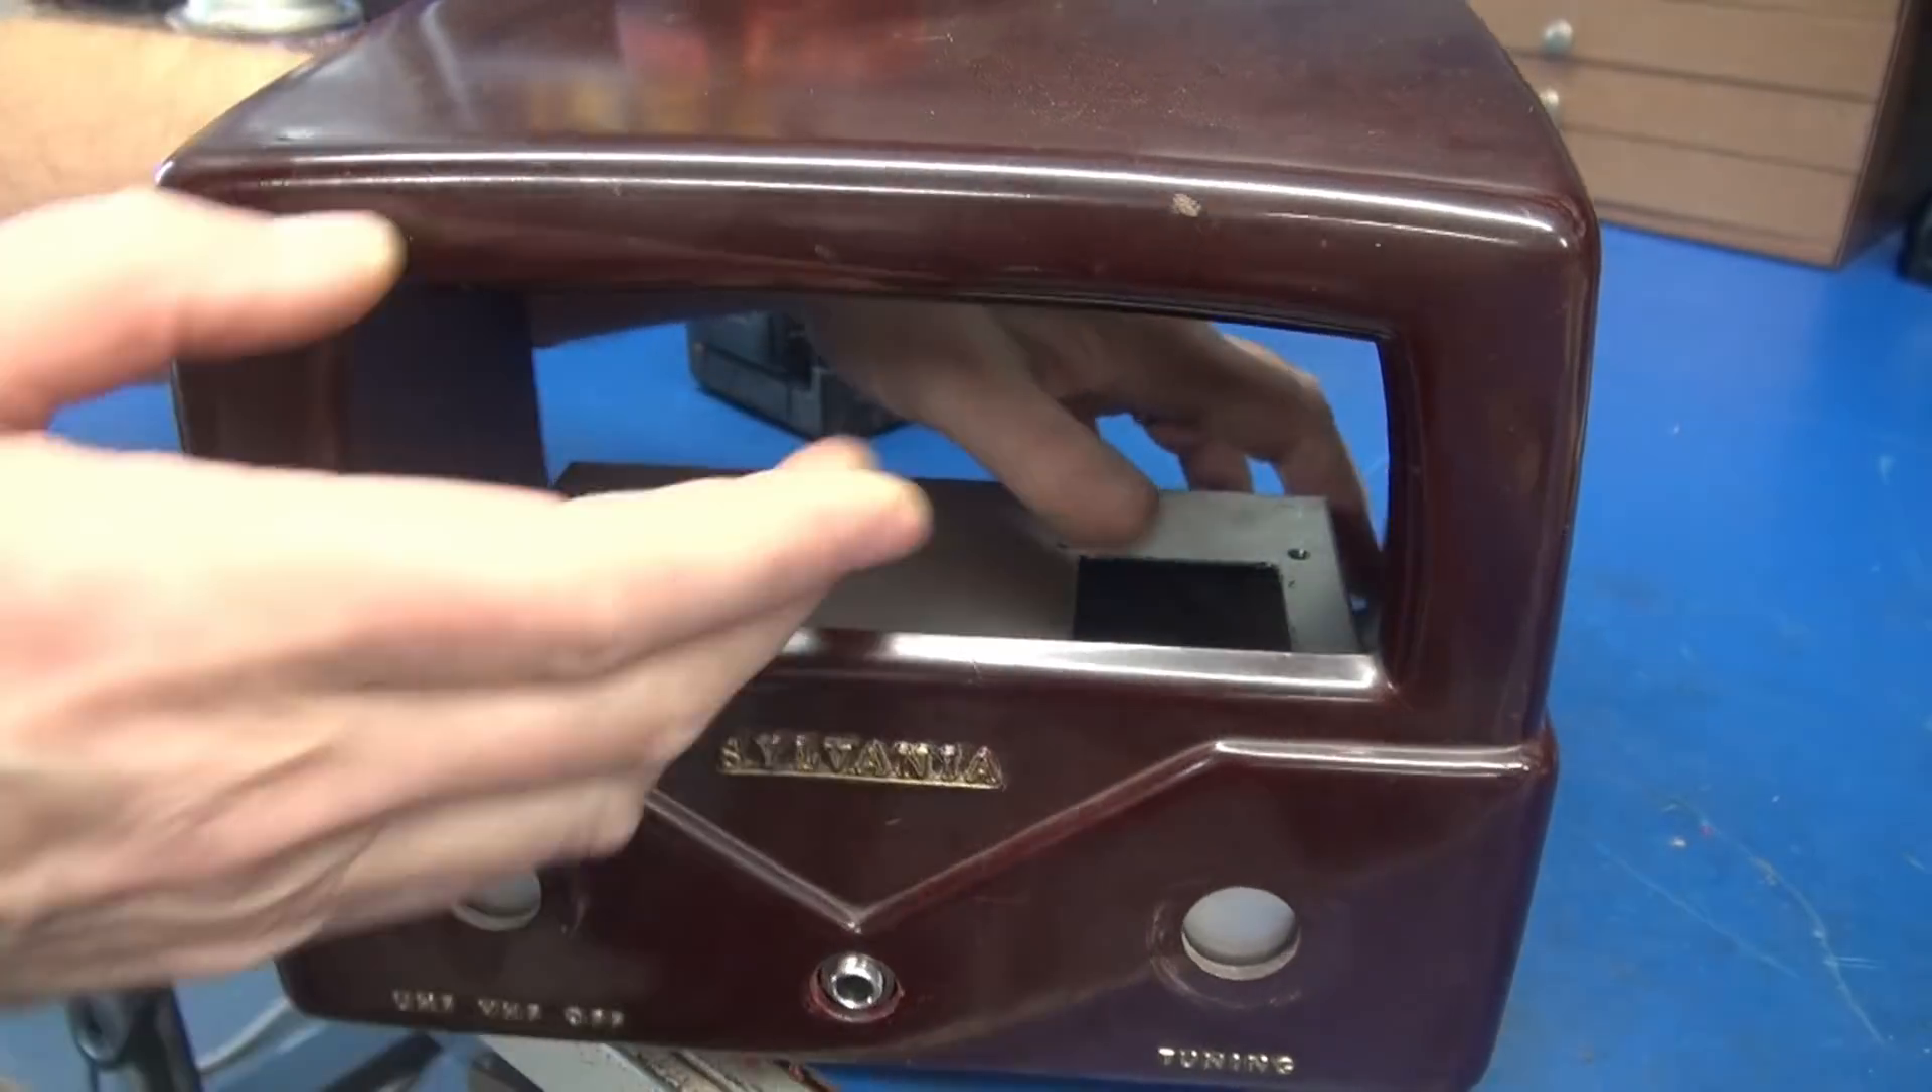All right there's the test fit you can see our input jack lines up really nice.